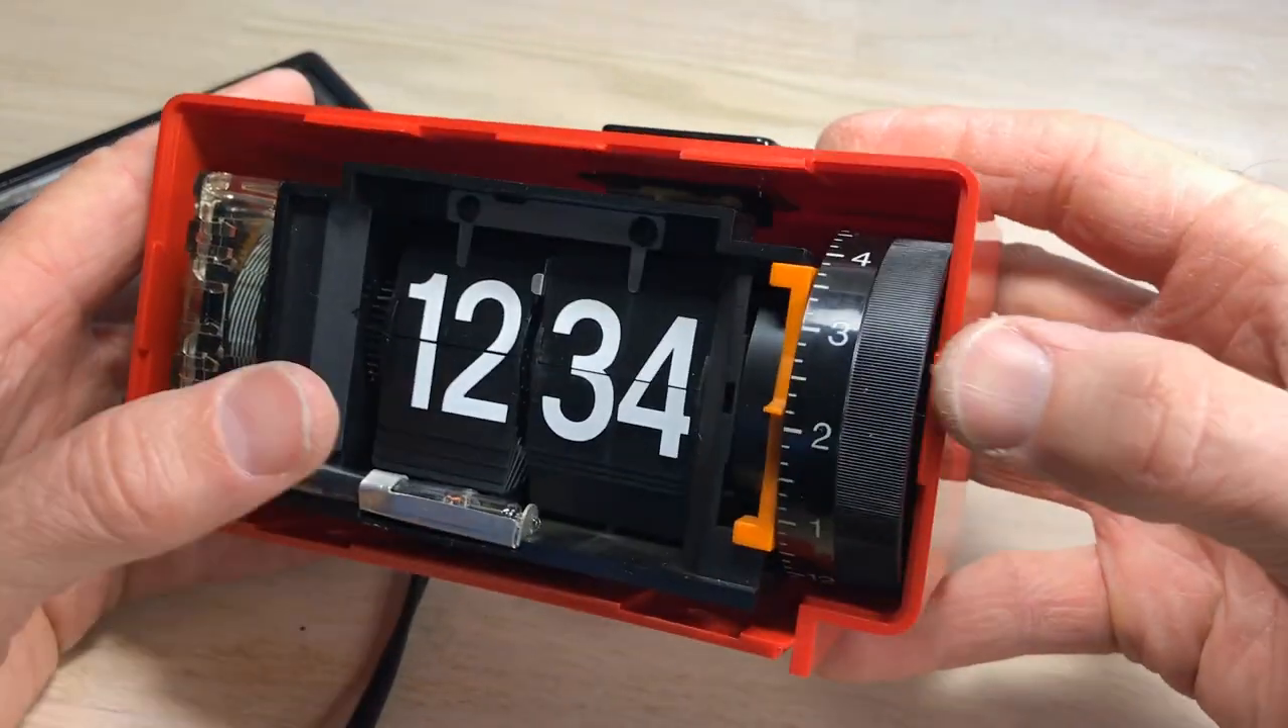You can see the clock uses up all the available space in there.